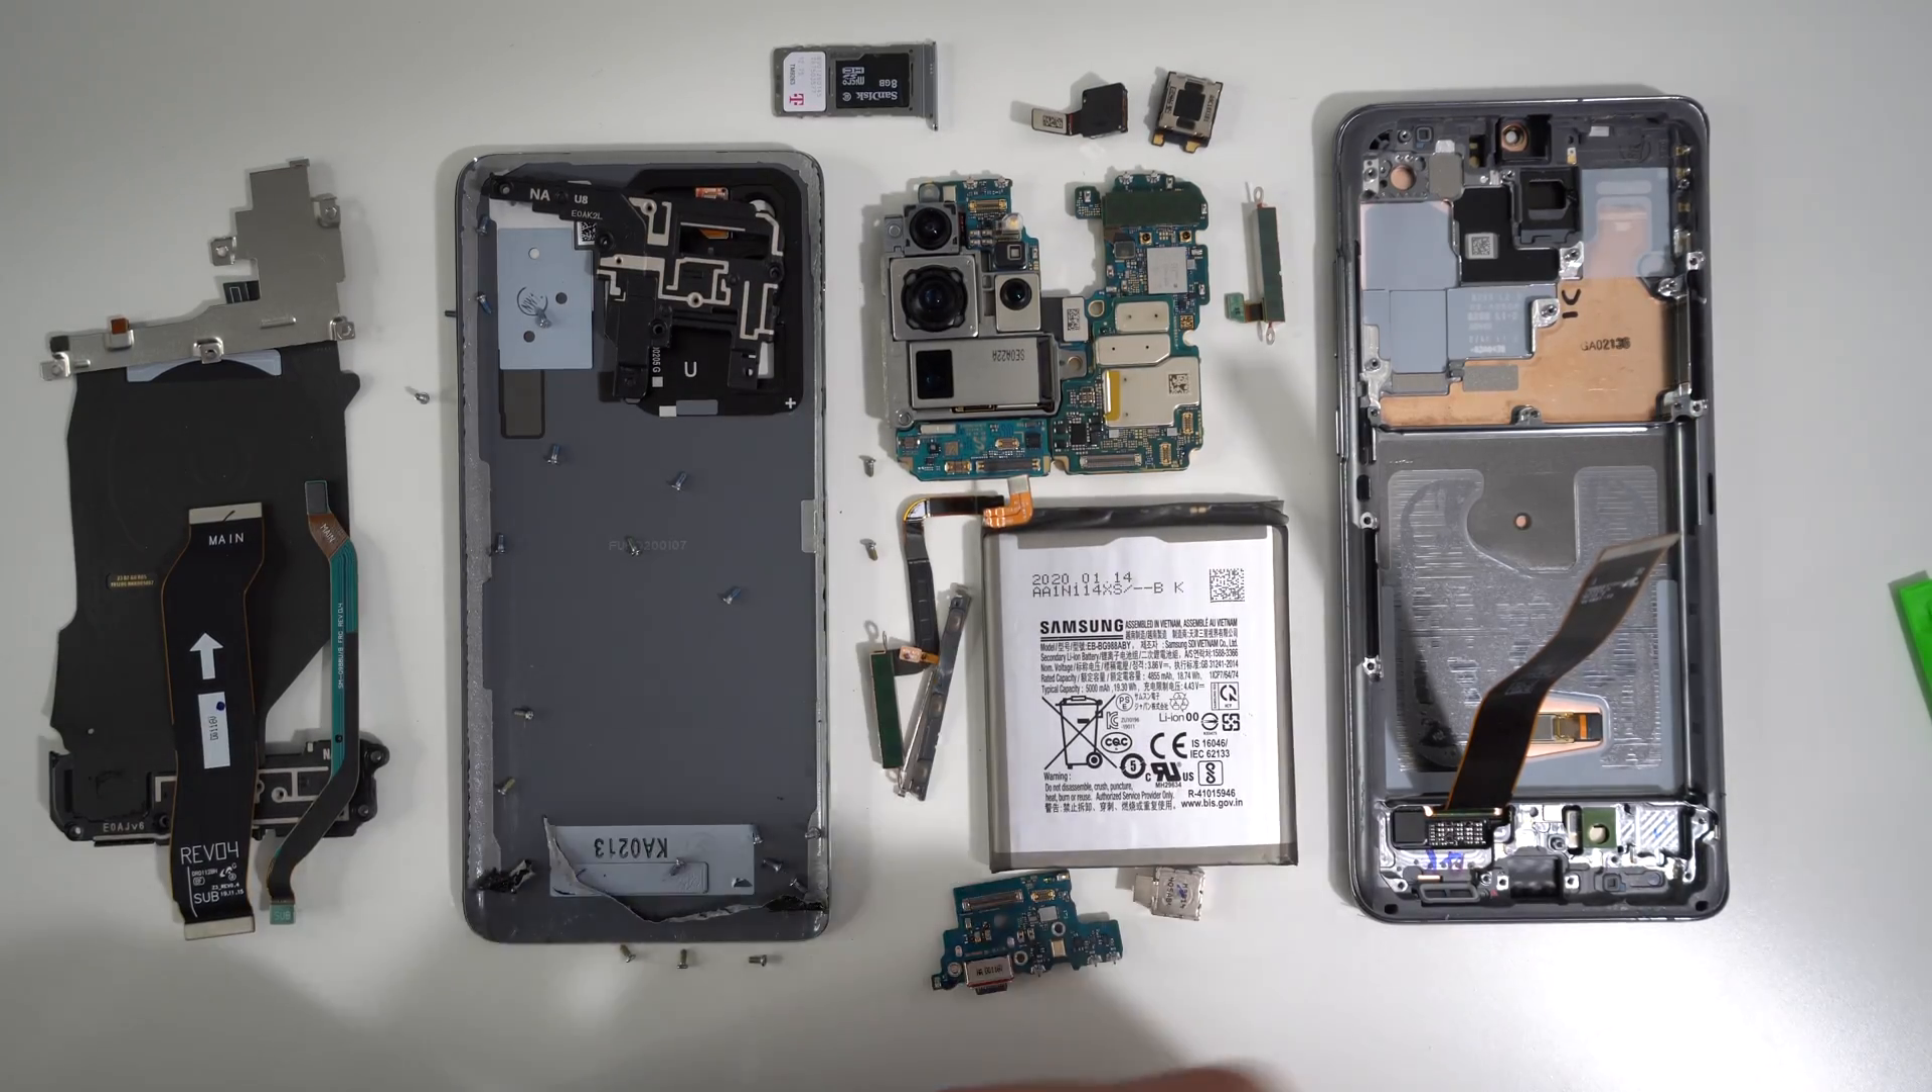The phone is completely taken apart.